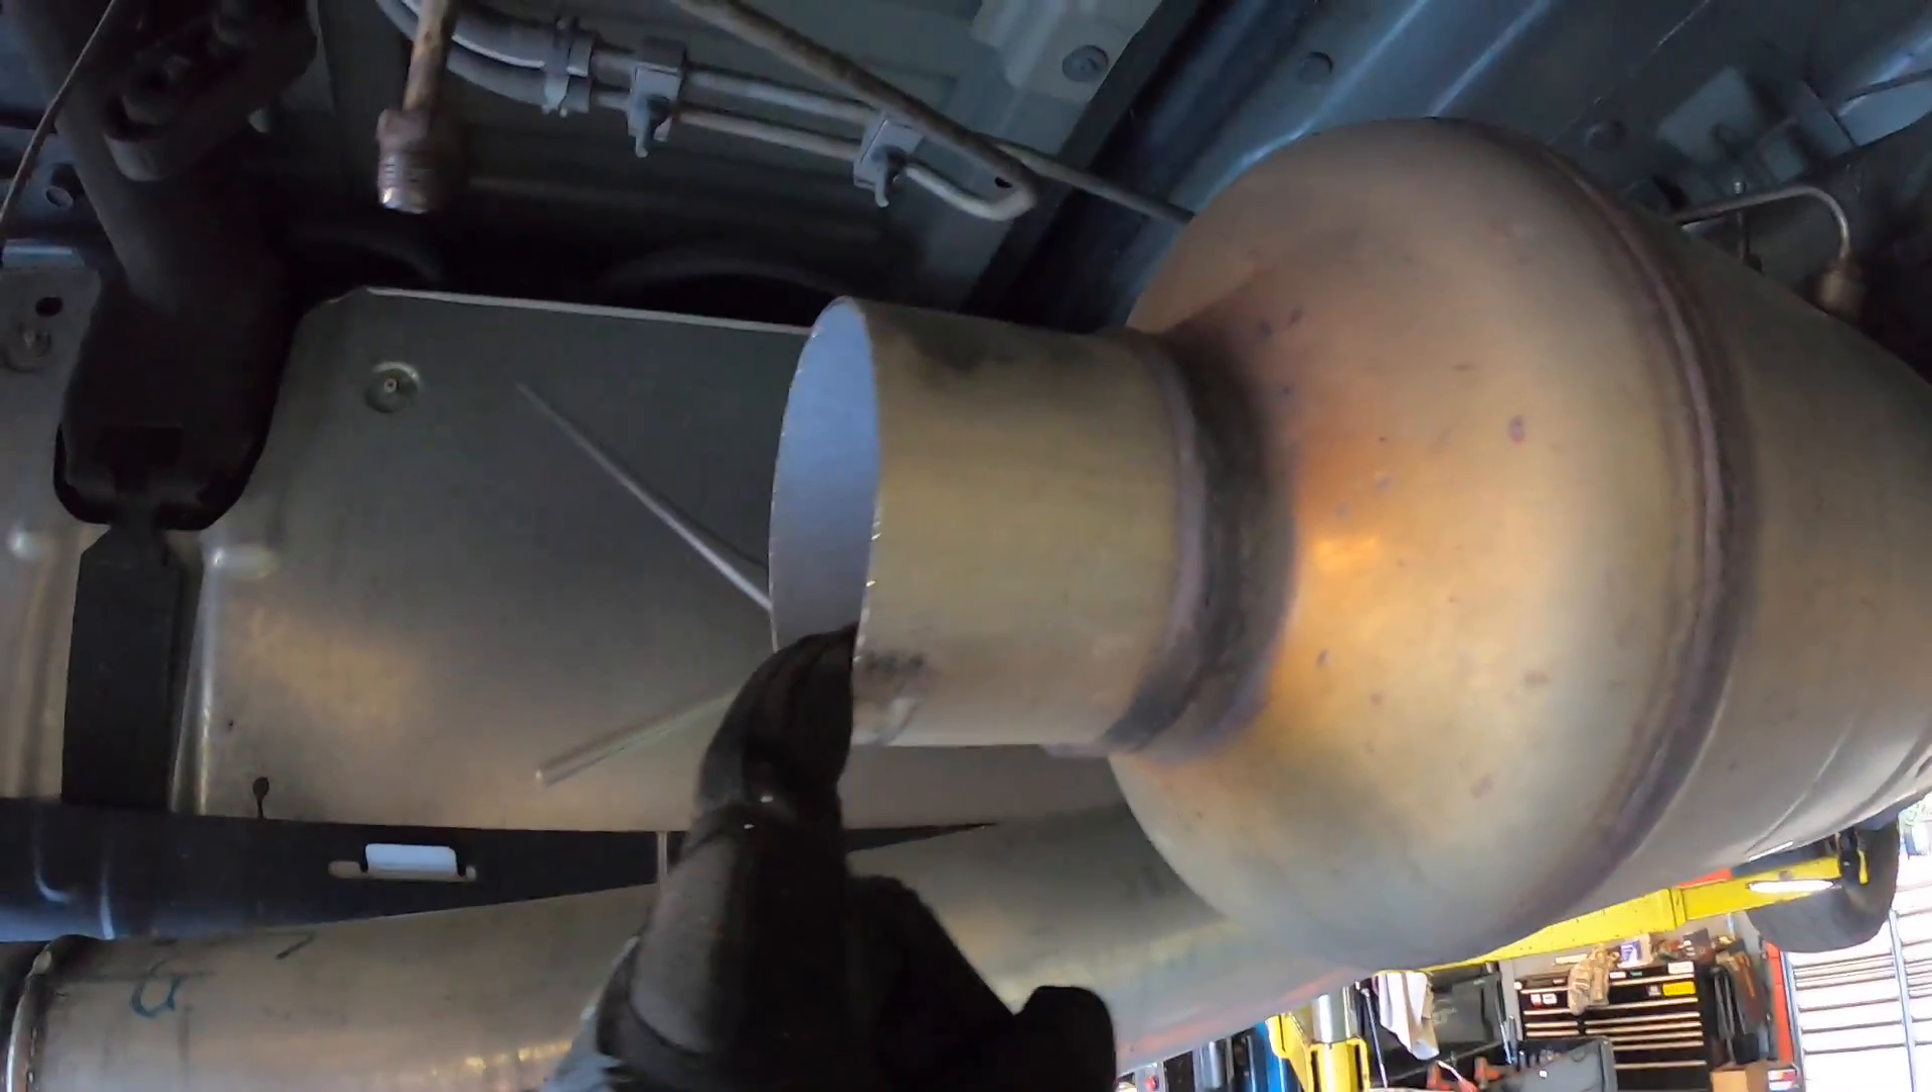Okay, with your exhaust removed this is what you're left with.